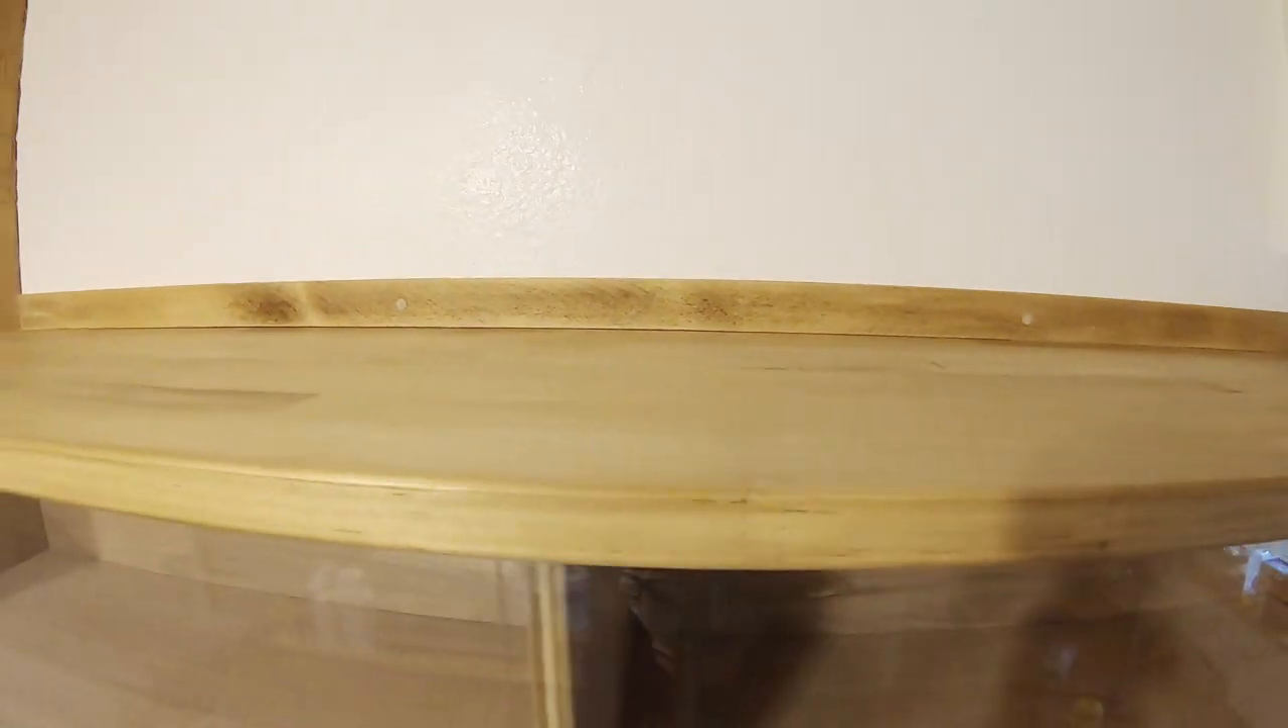Nous avons fixé une petite barre en bois au-dessus du meuble.